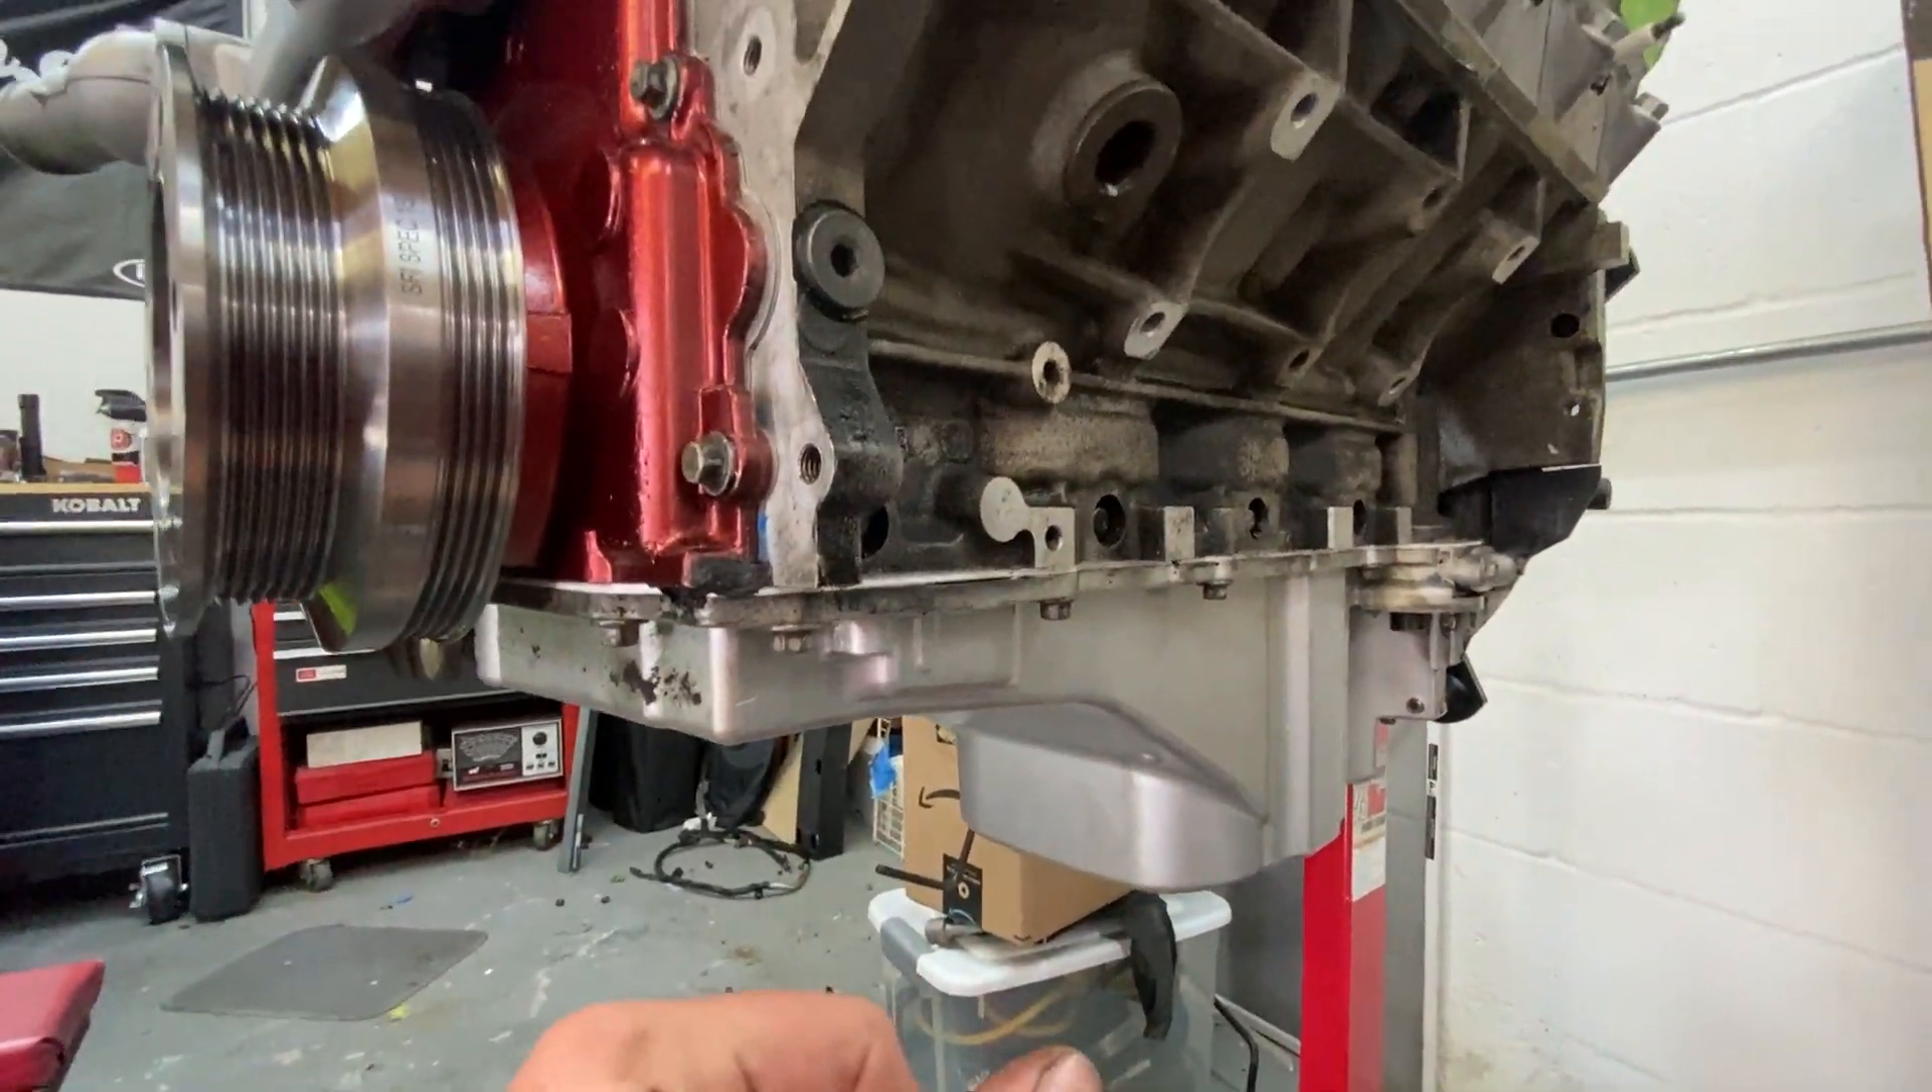We got the oil pan fully installed.